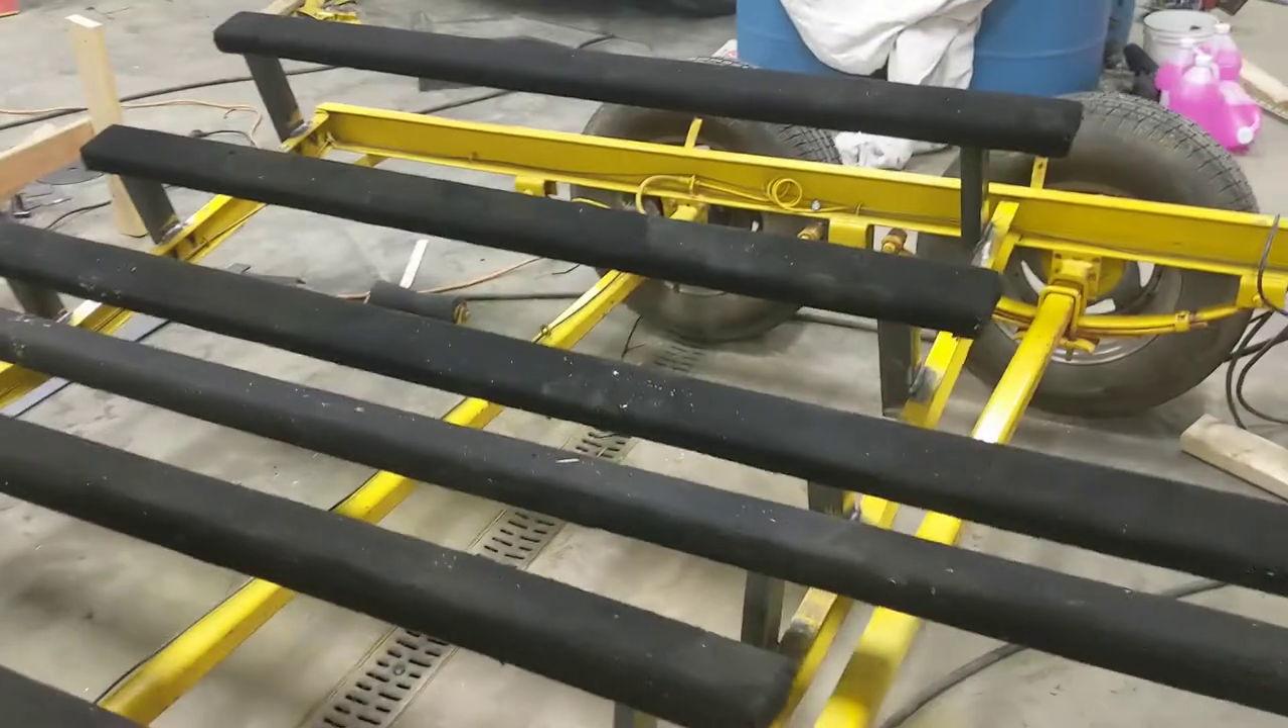So anyway I got the bunks mounted on there with the screws so they're somewhat well not permanently installed but good enough that I can try and test the boat.